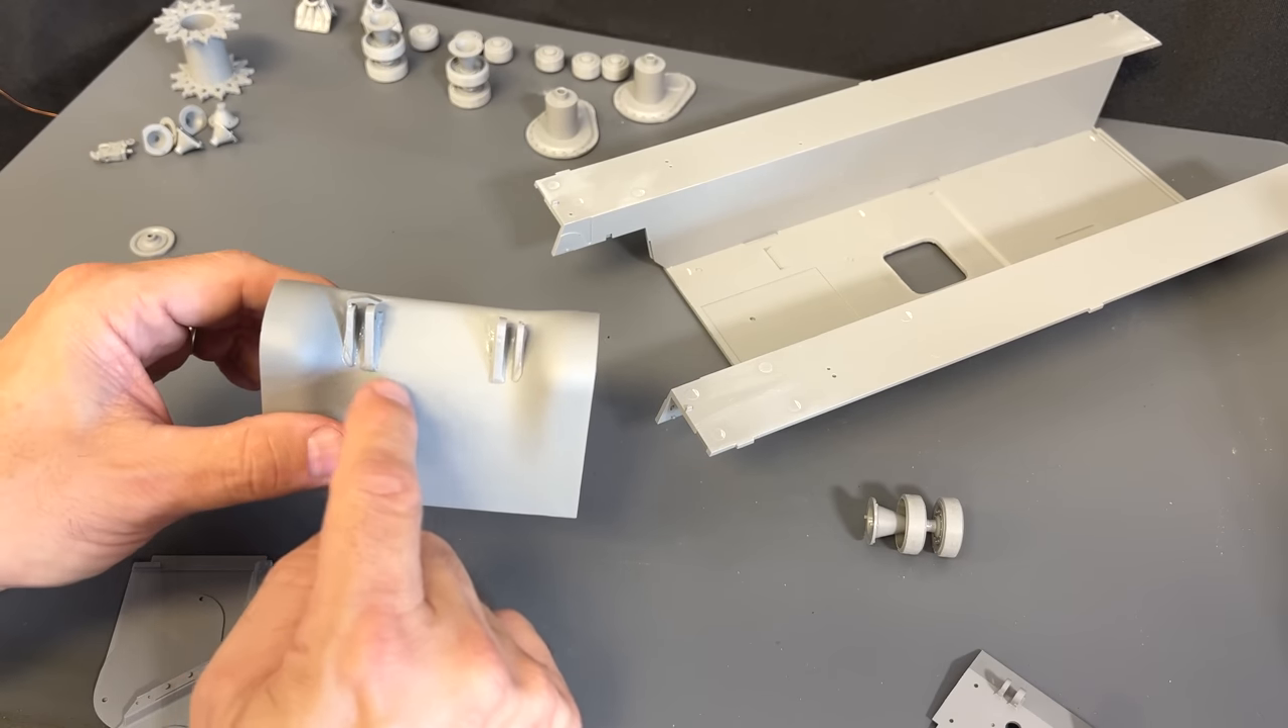Now, I have gone ahead and started to attach the connection points here.